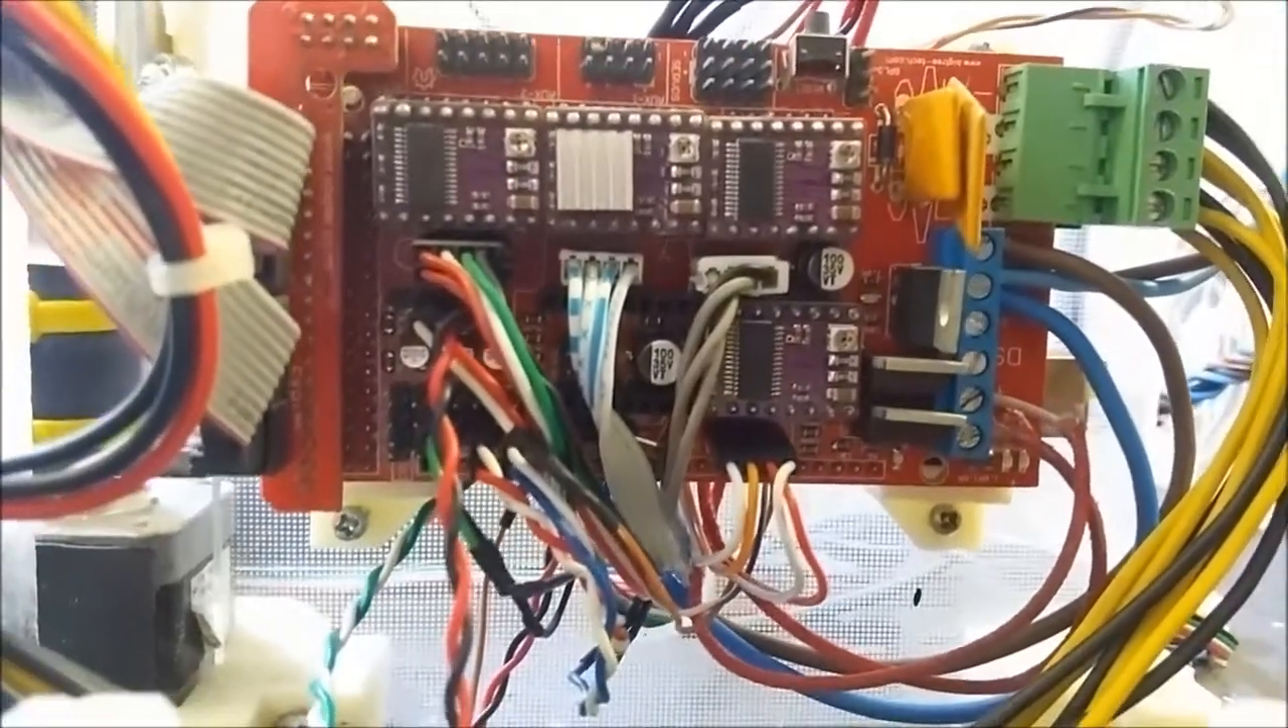So, this is the complete ramps board with everything connected to it.